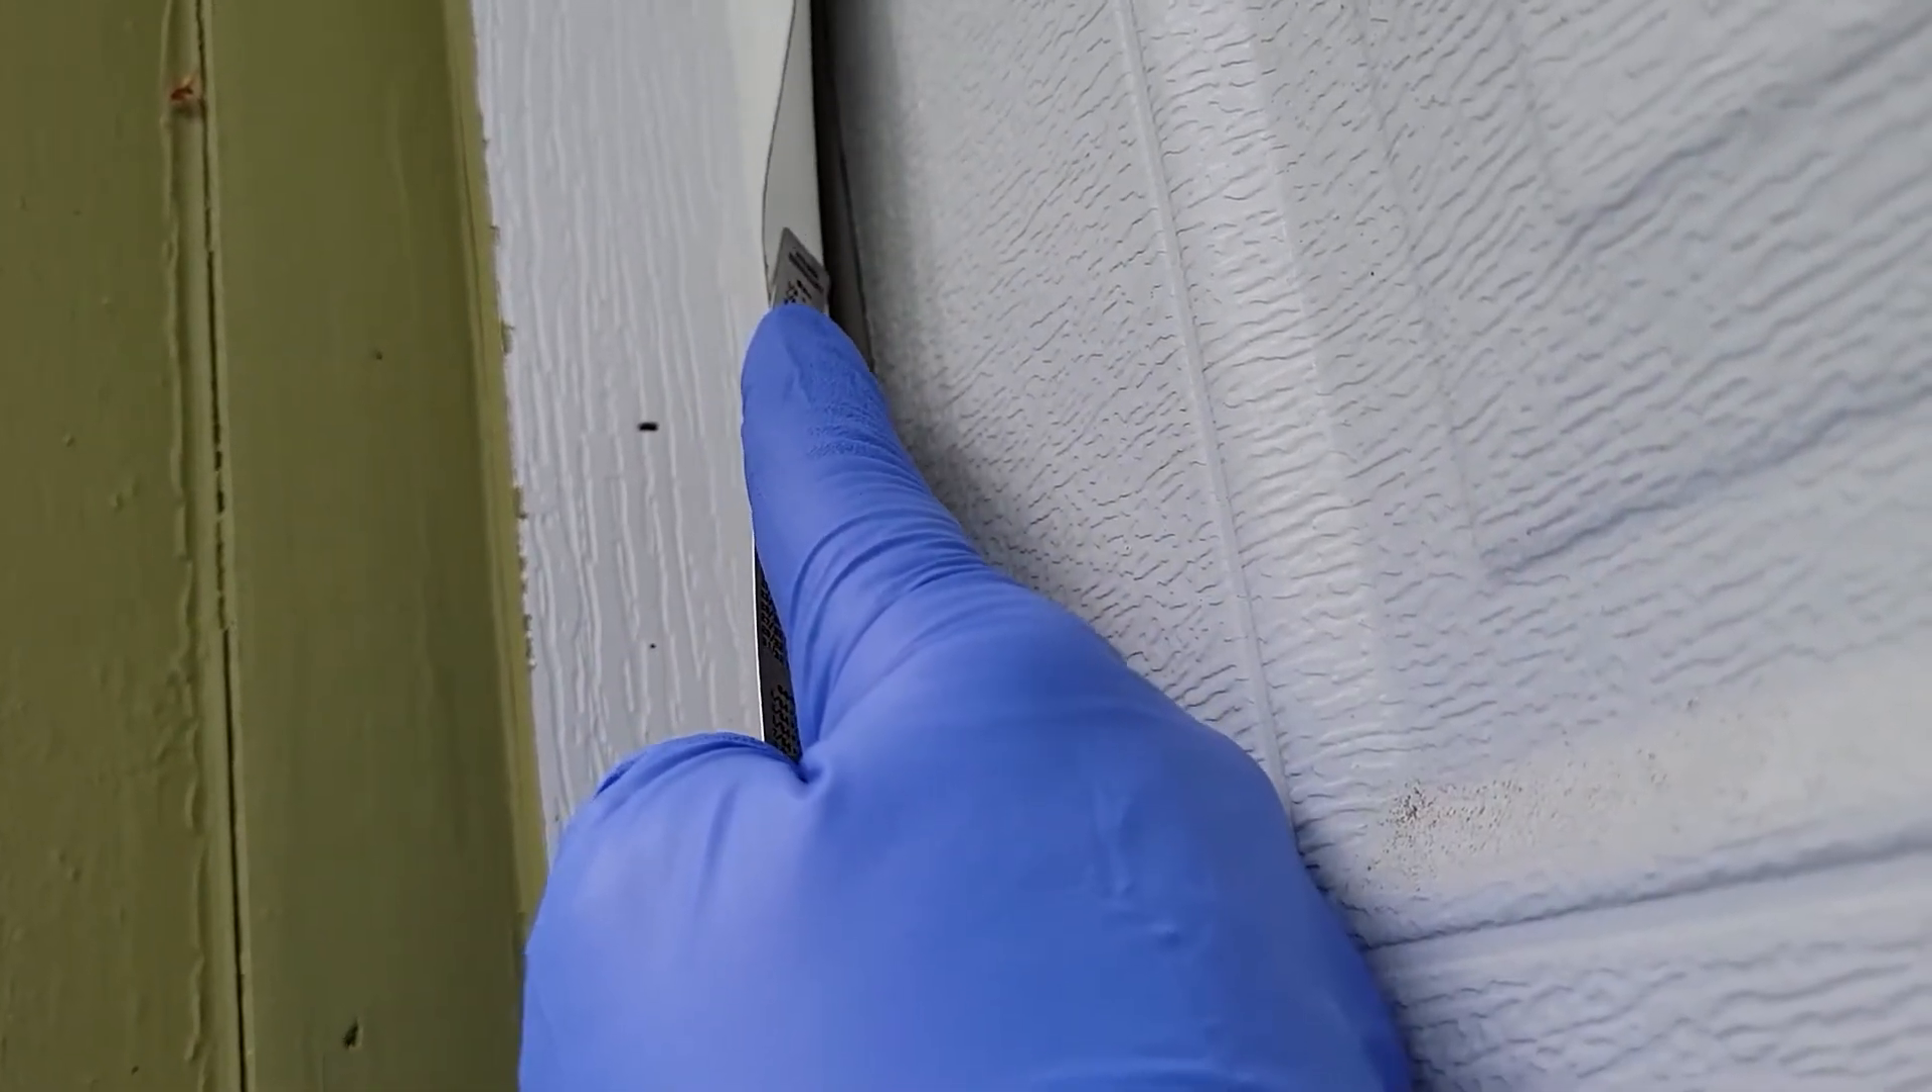We can see that there's a fair gap between the door and the actual jamb that this gasket covers, we verify the same thing on the other side.